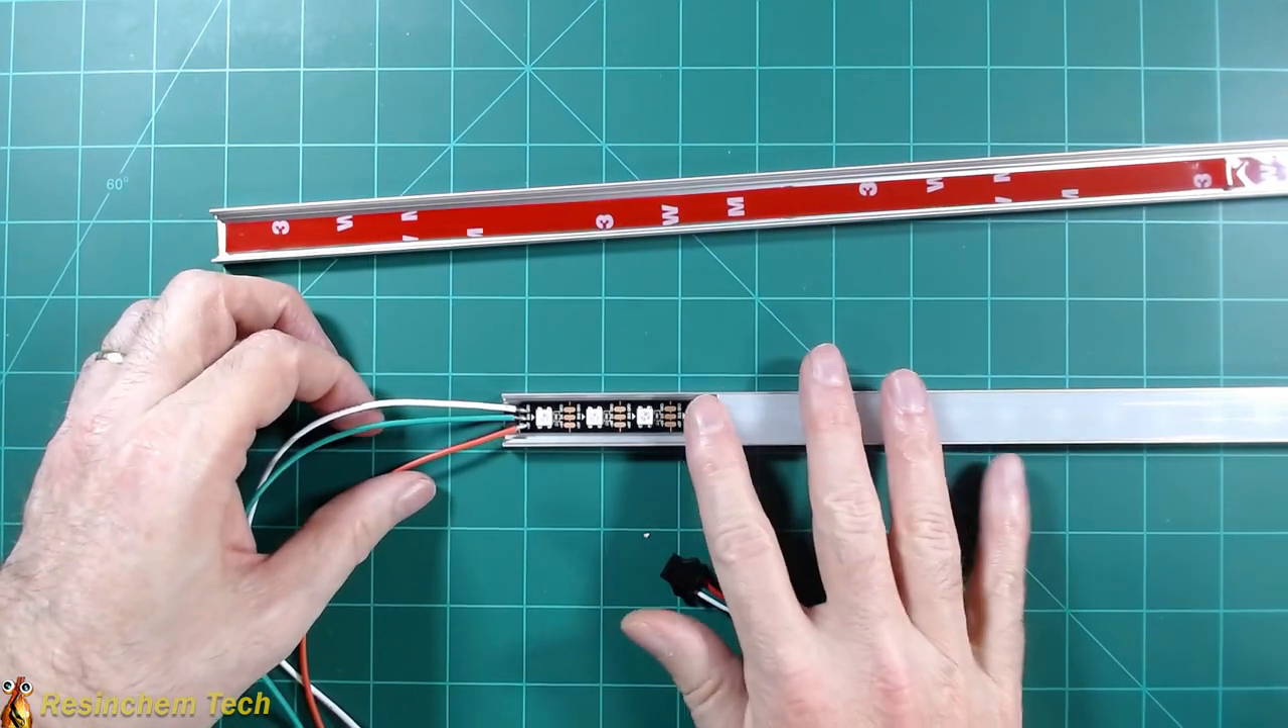As always, I like to put this double-sided tape down to make sure my pixels or my strip doesn't come loose. And I've attached my three leads to the LEDs.